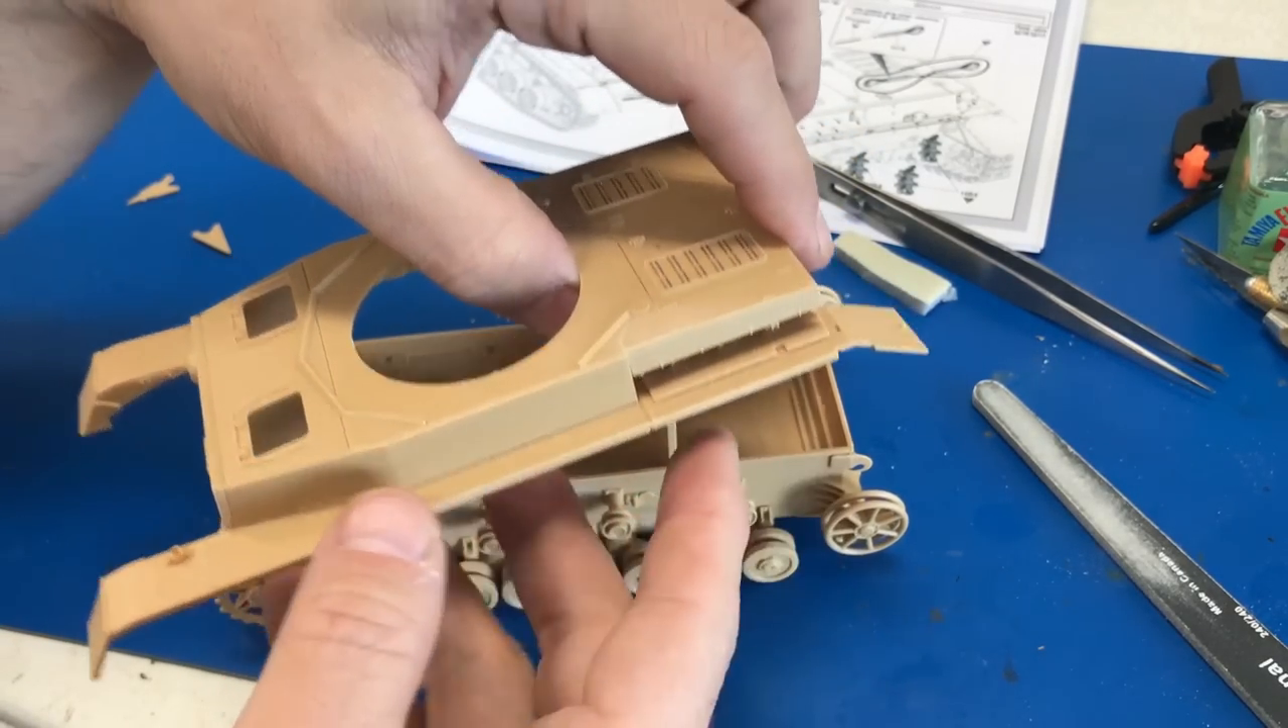We will come back and show you how it fits onto the lower hull. So we have the upper part of the hull put together here.